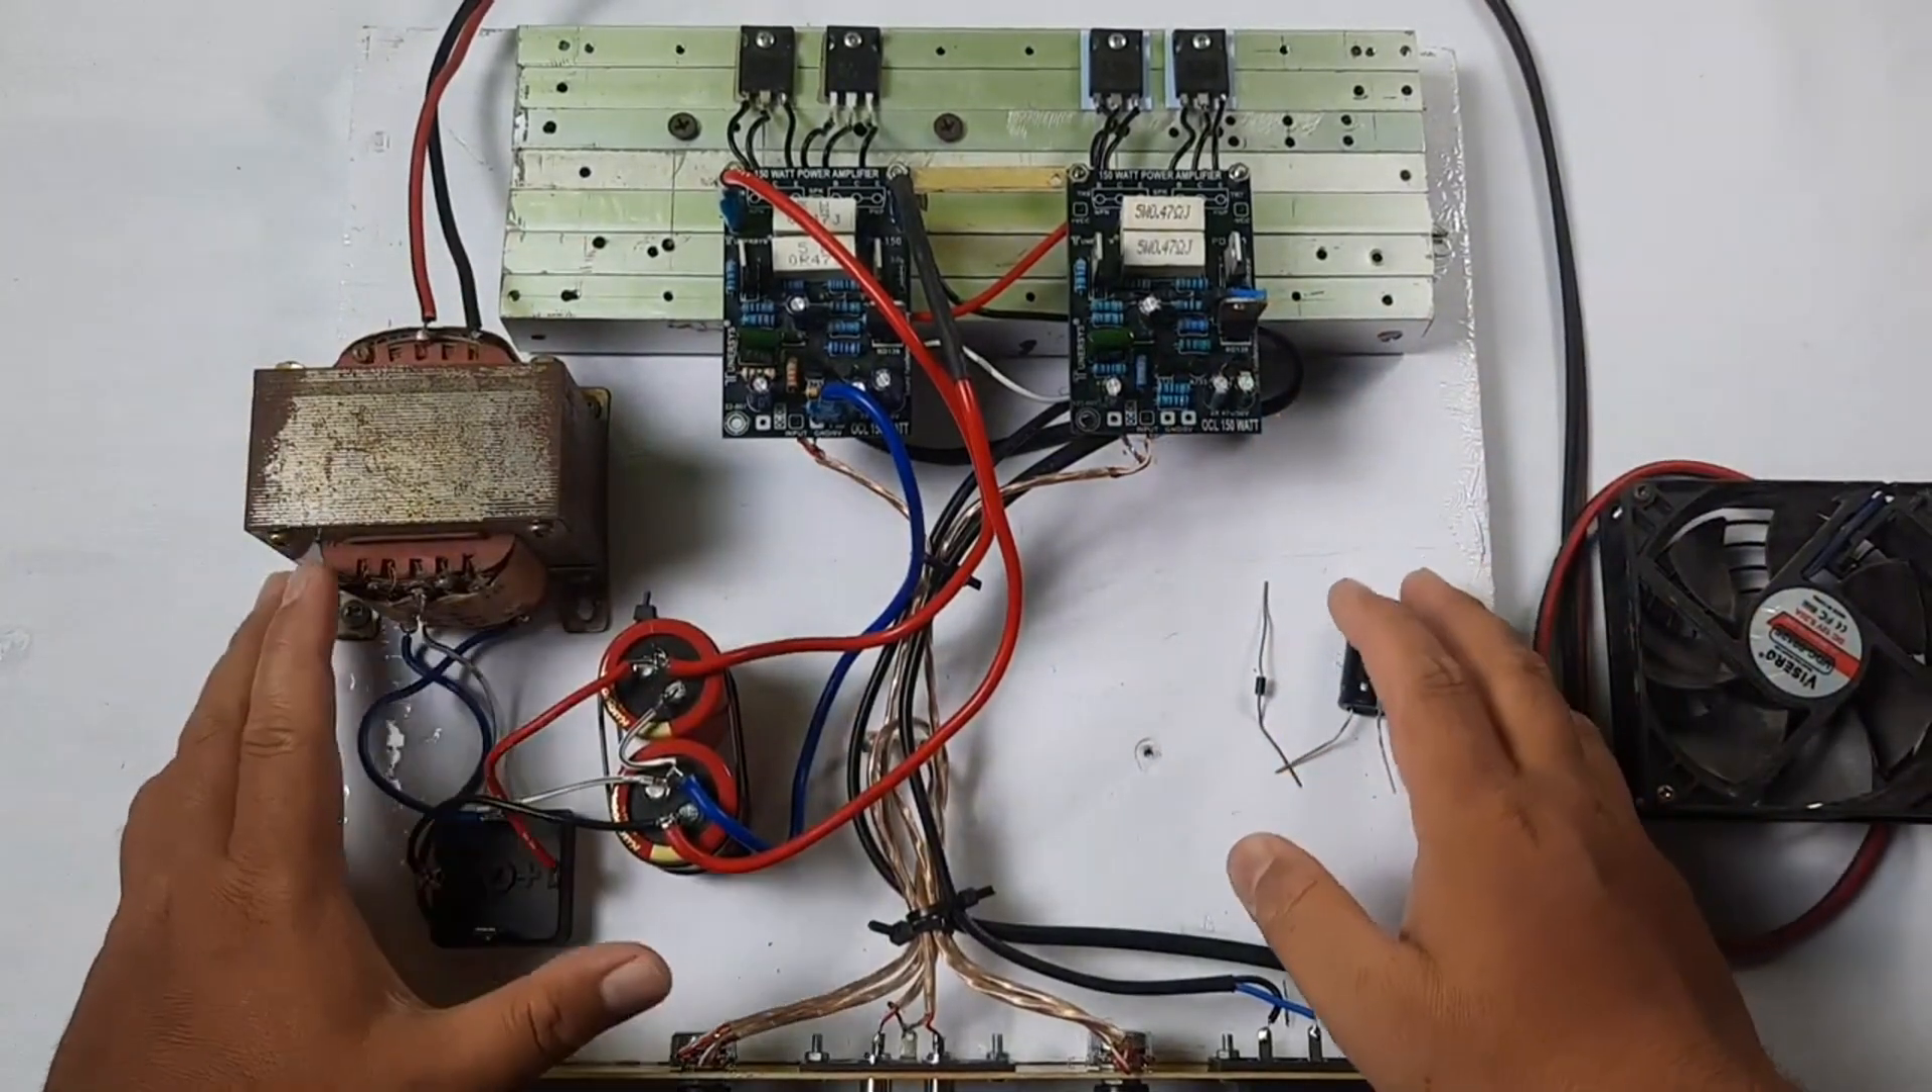Di power ini masih belum terpasang kipas Untuk pendingin TR final.